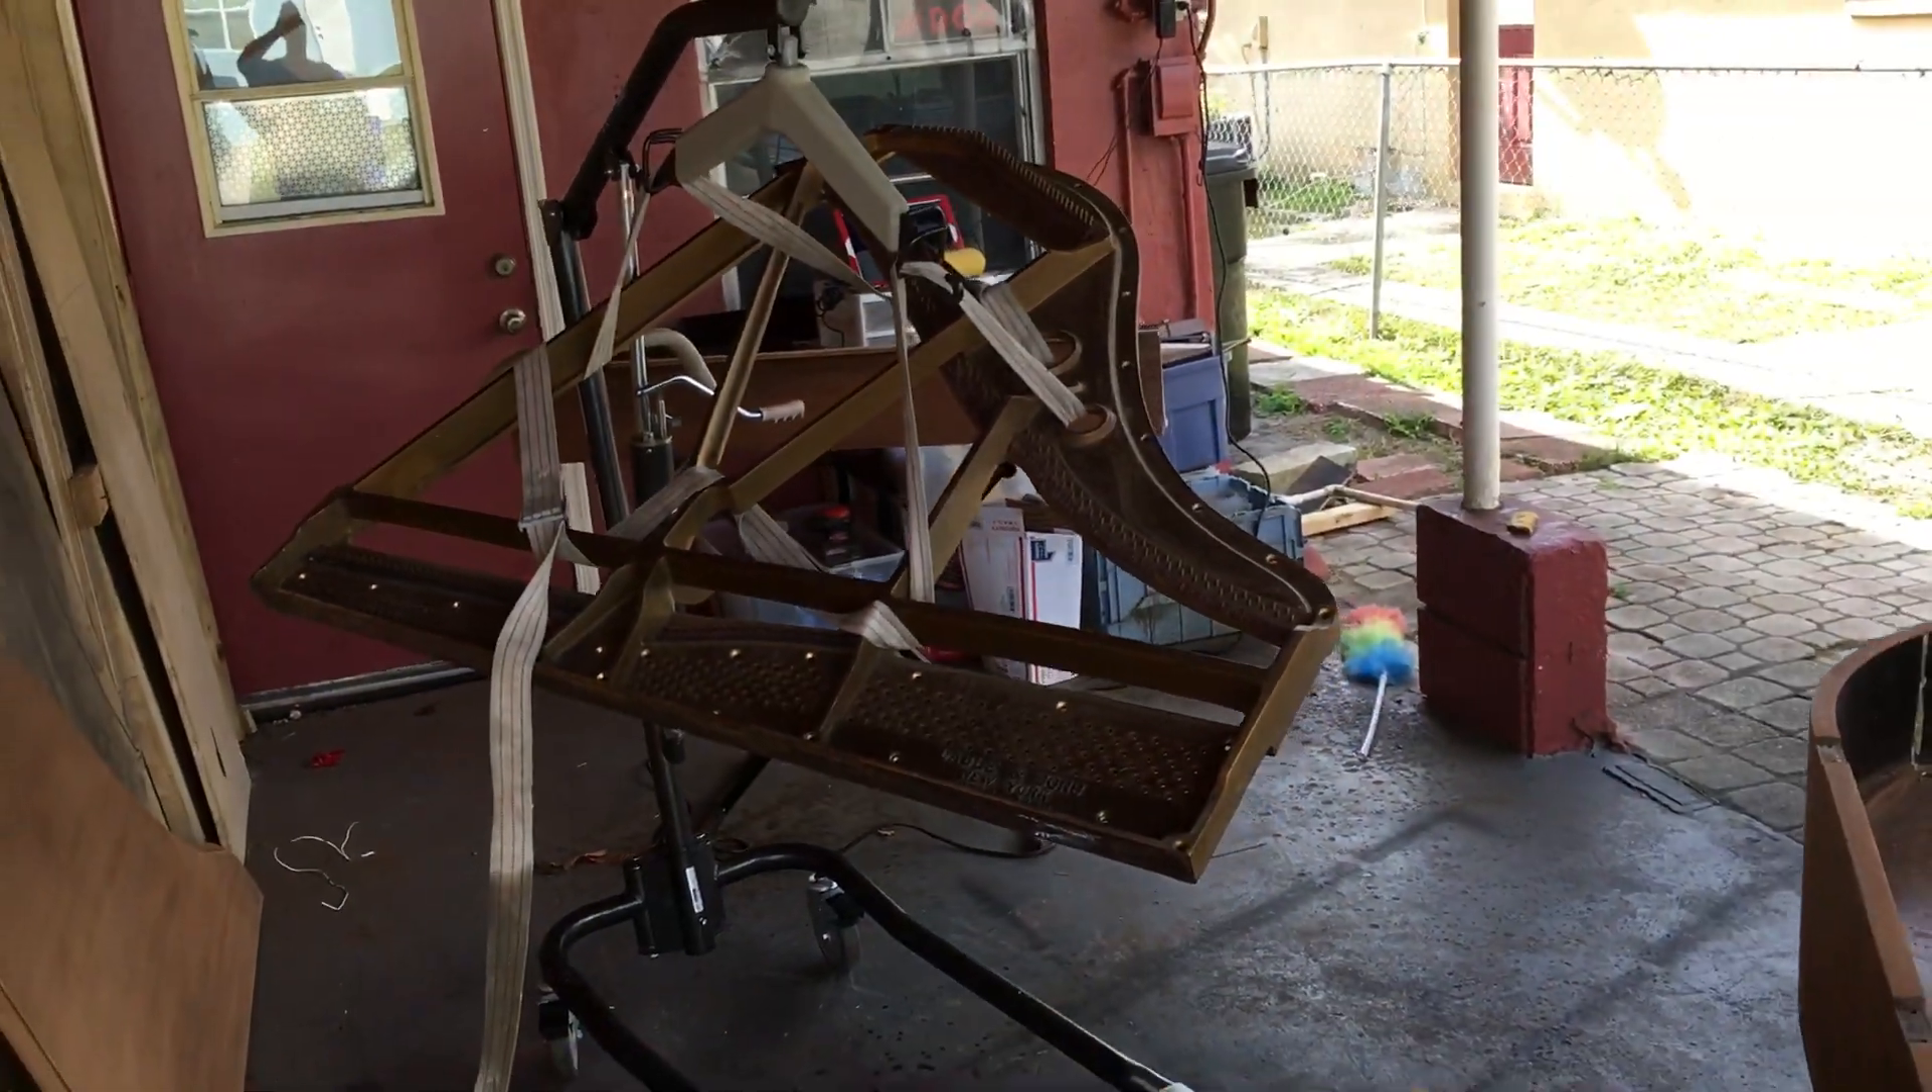Okay and here's the plate. There's a plate just hanging.